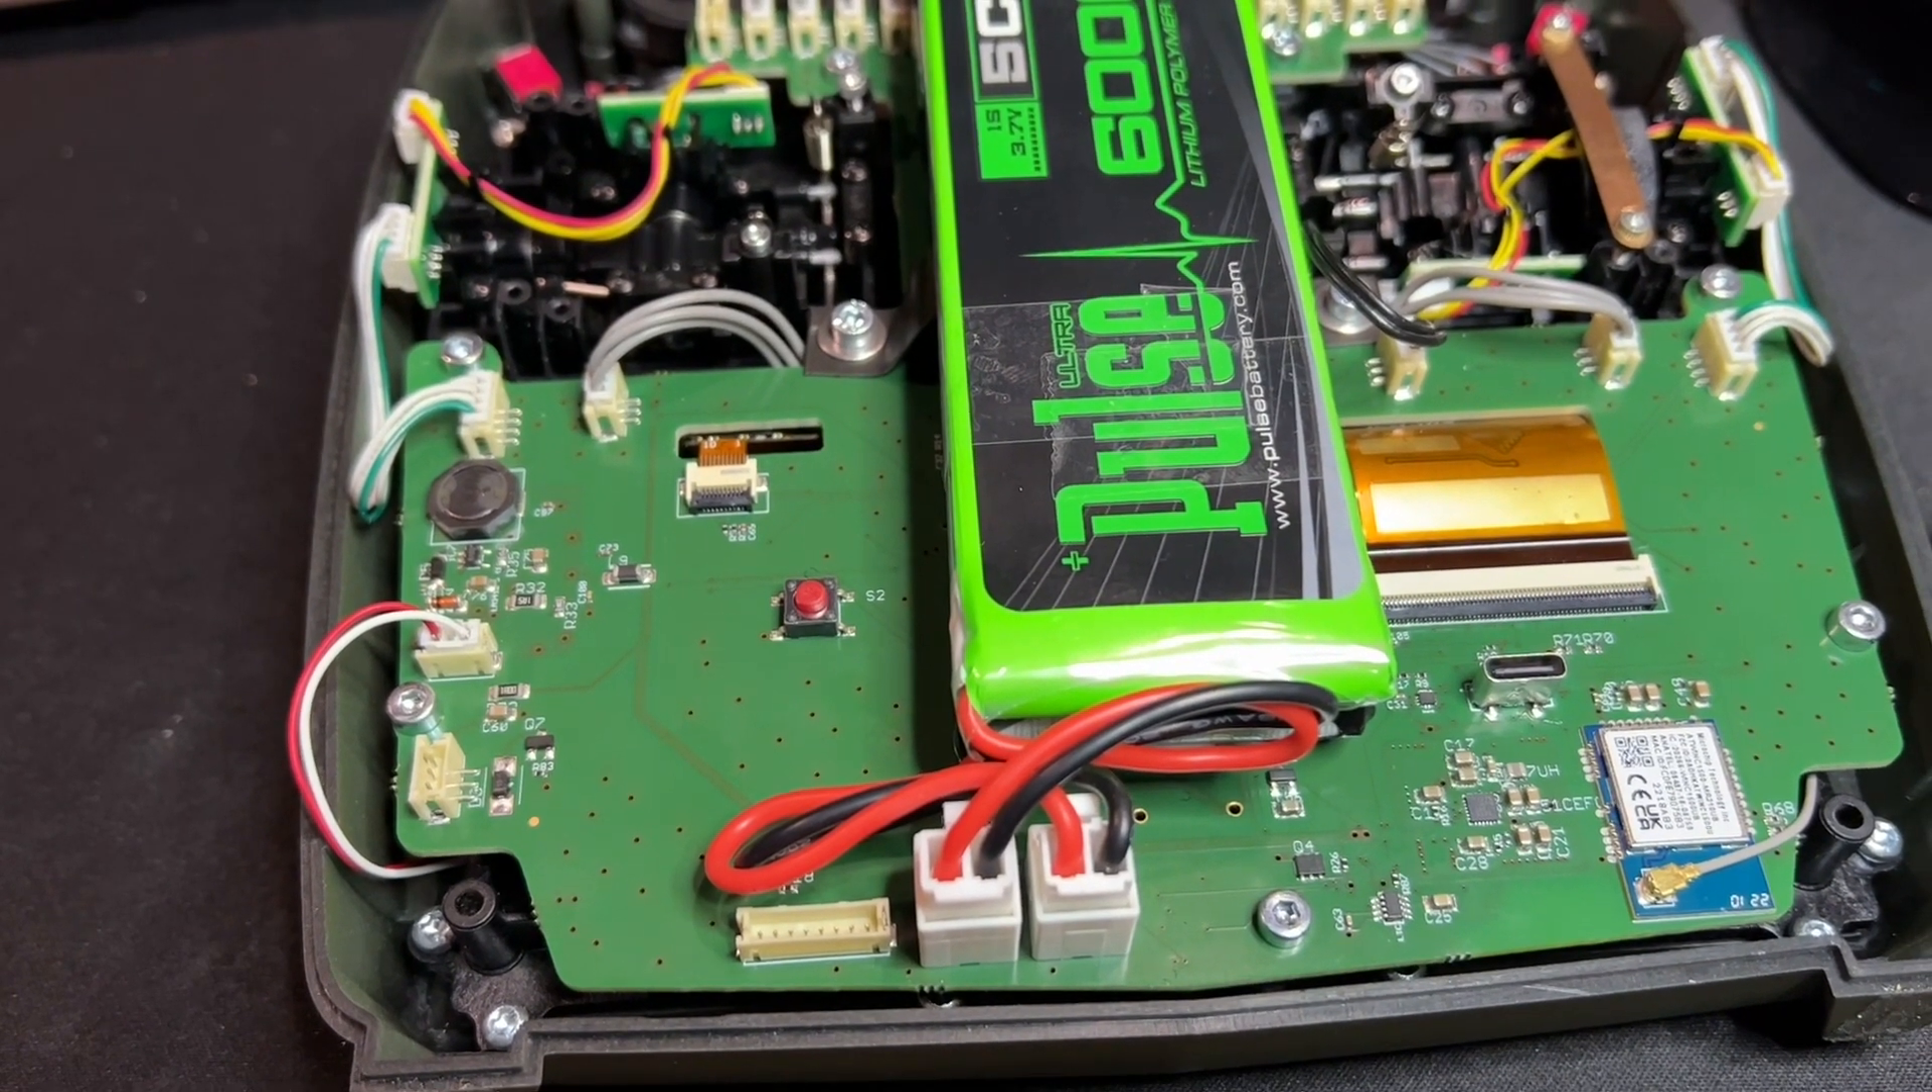All right now it's connected and so now the only thing that I have left to do is close the radio and put it into charge mode and that's it.